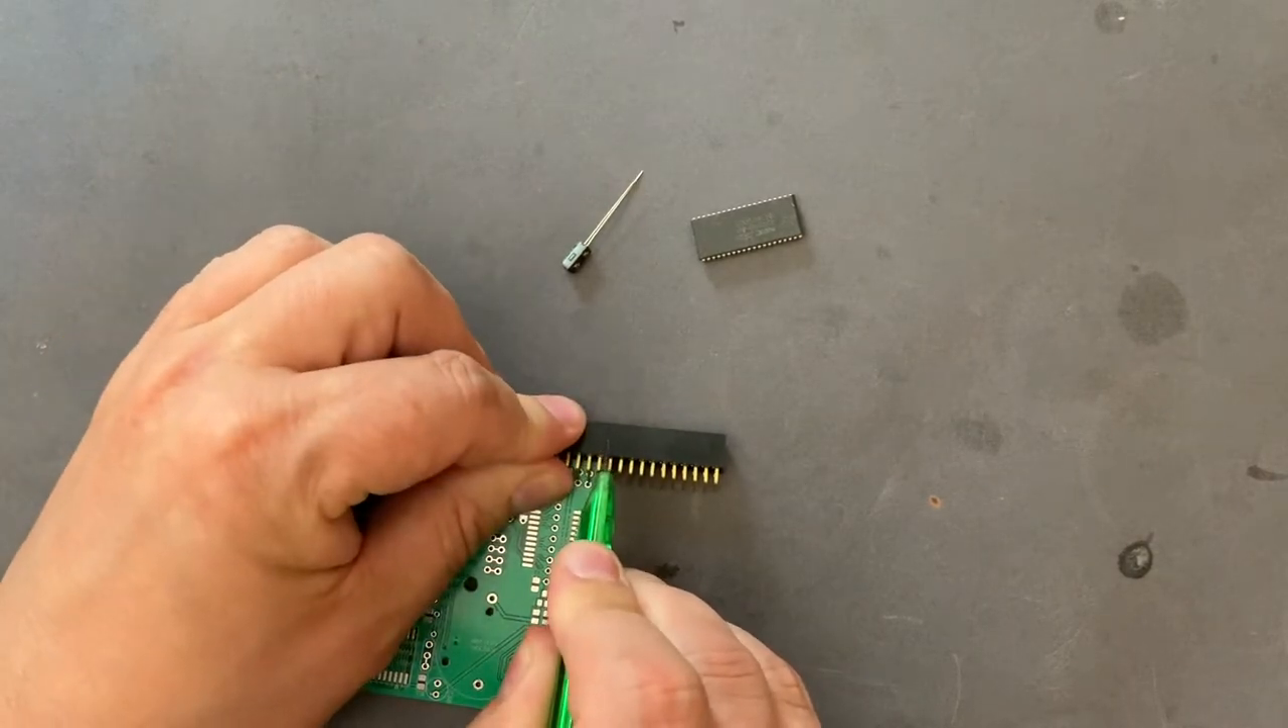Now the first problem here is that the pin header that came with the PCB is too wide and I have to cut off from this point here.